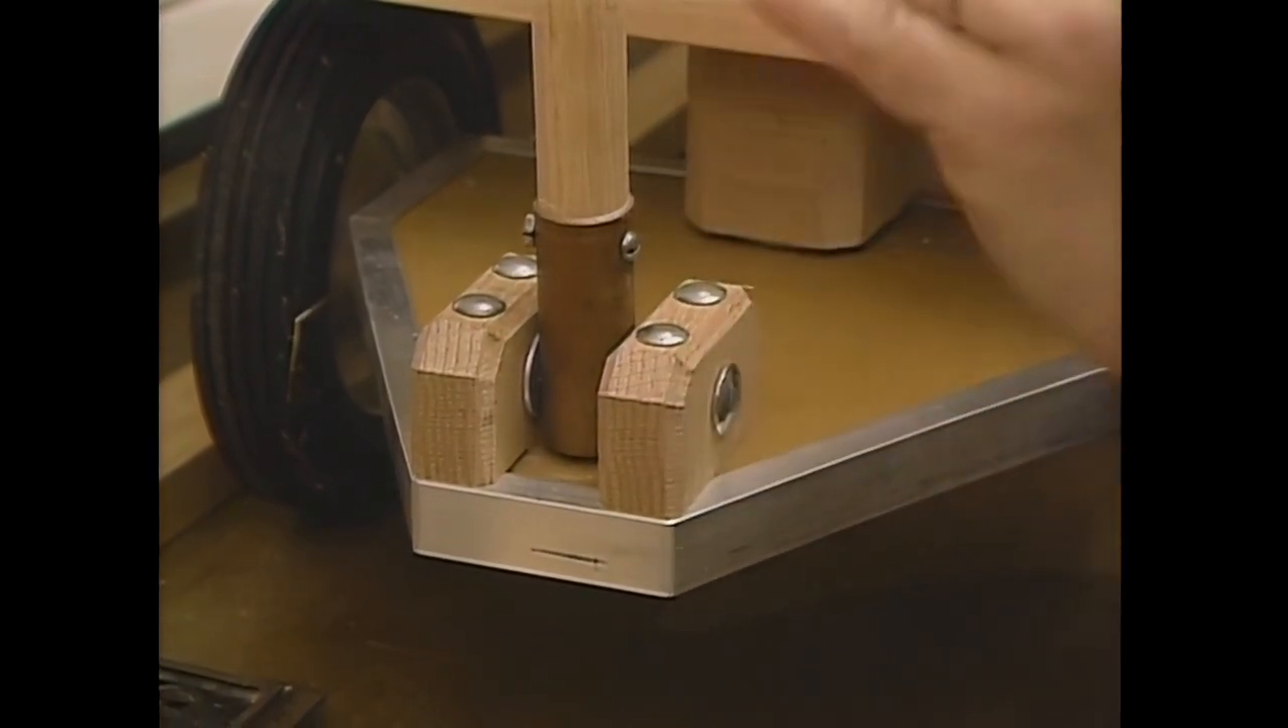The handle is attached to the yoke with these oak blocks, and I want the grain running horizontally because that'll give it the most strength if we're pulling against it.